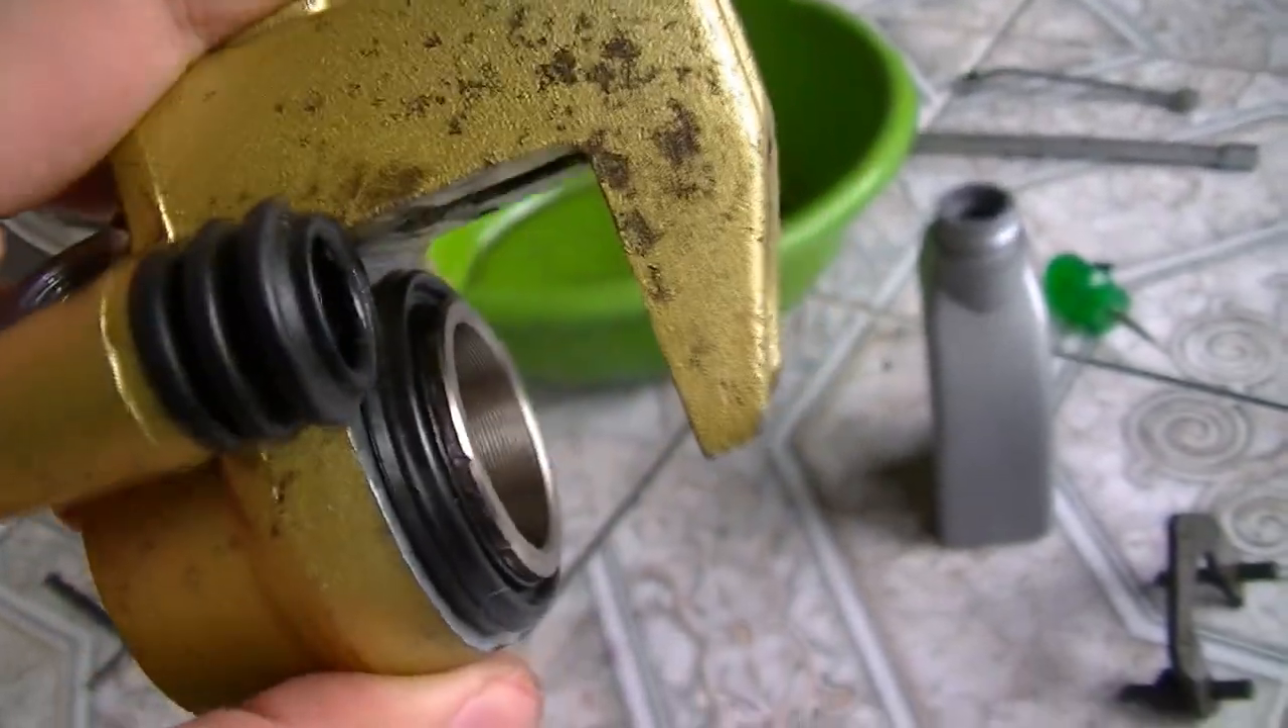Então galera, está aí no lugar já, o guarda-pó, bonitinho, o pistão limpo.